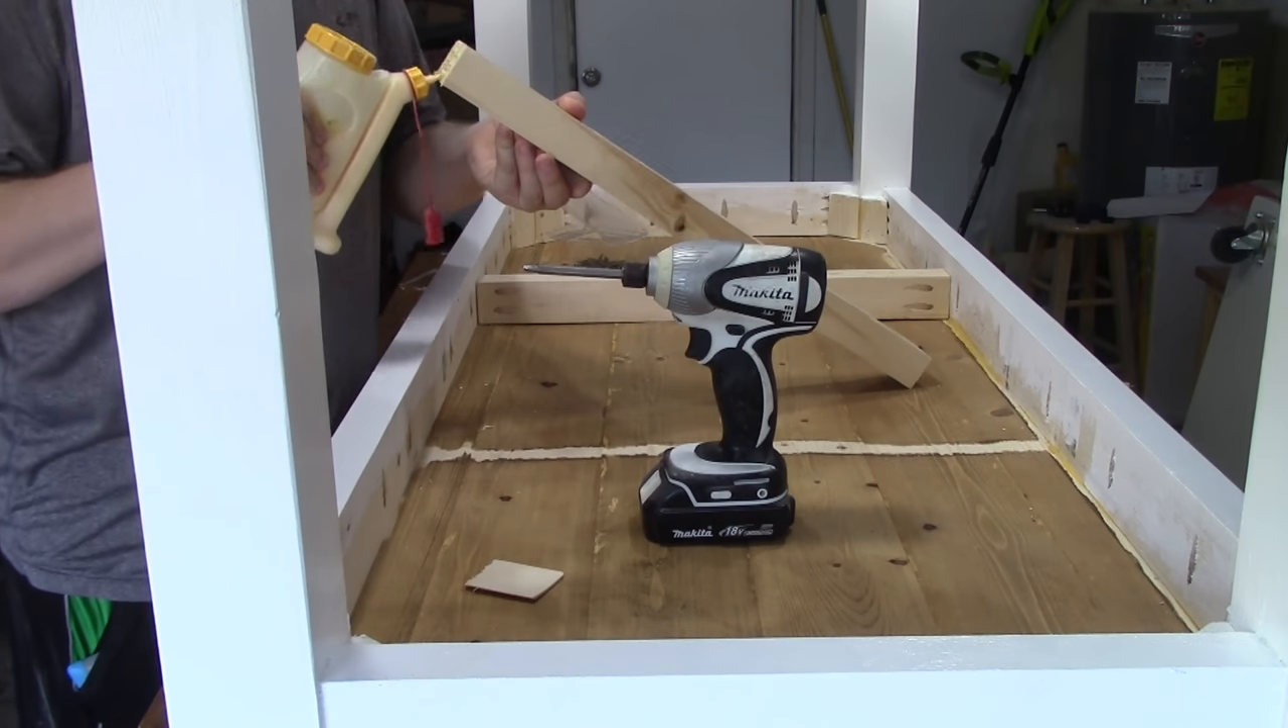And you can still see the braces are not there yet the middle braces I mean and that's what I'm adding in right here.